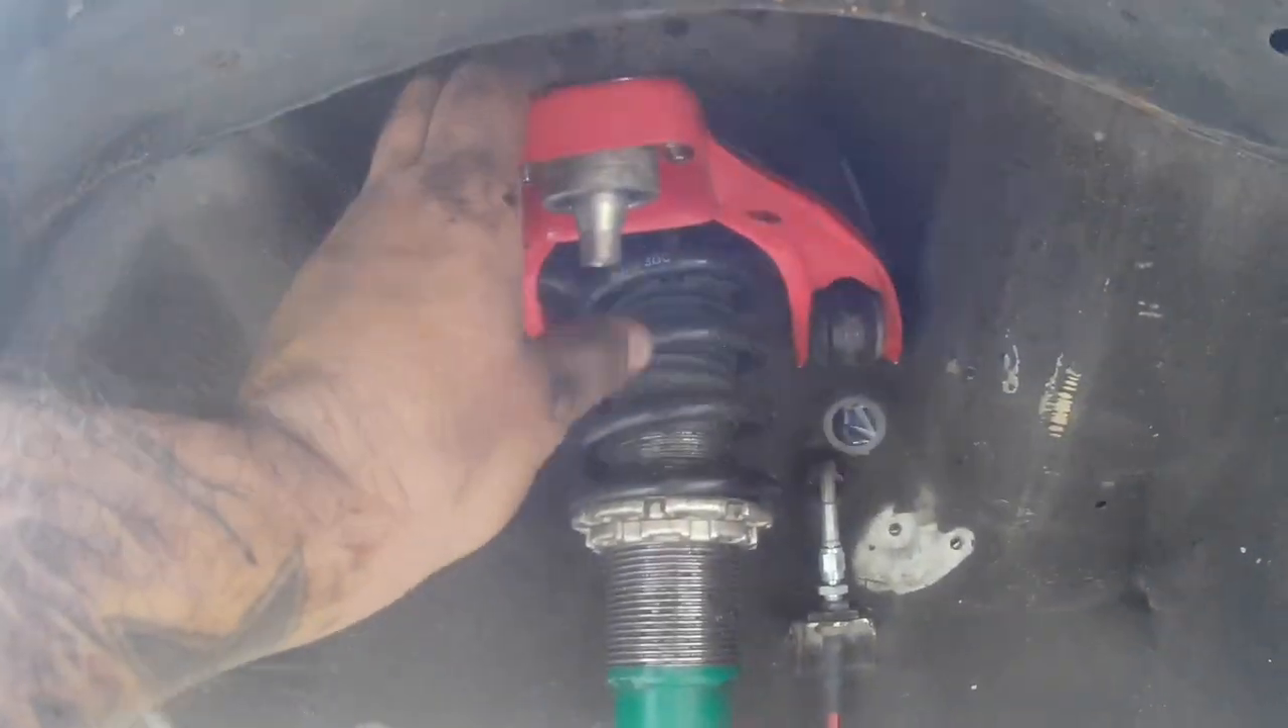I also got the upper control arm on with the spherical up top.